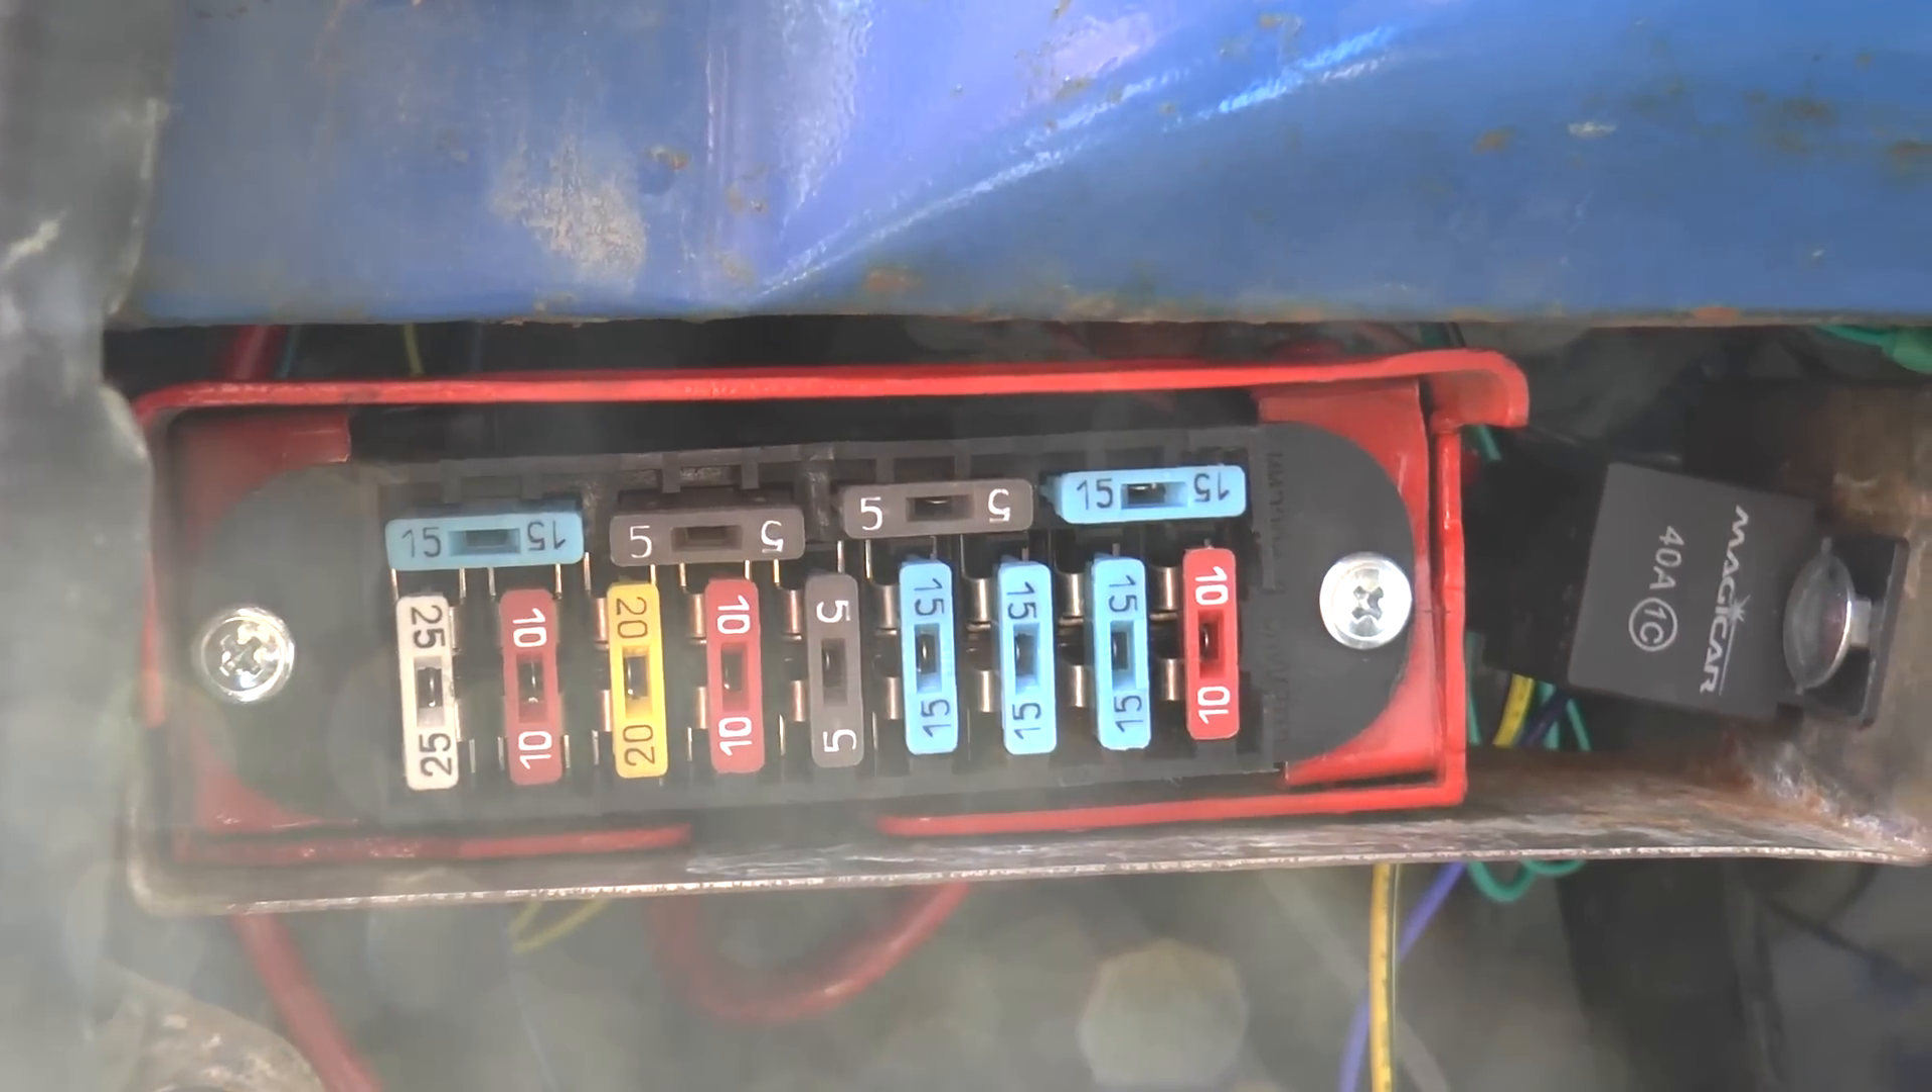Ну вот блок предохранителей установили мы вот так он выглядит.